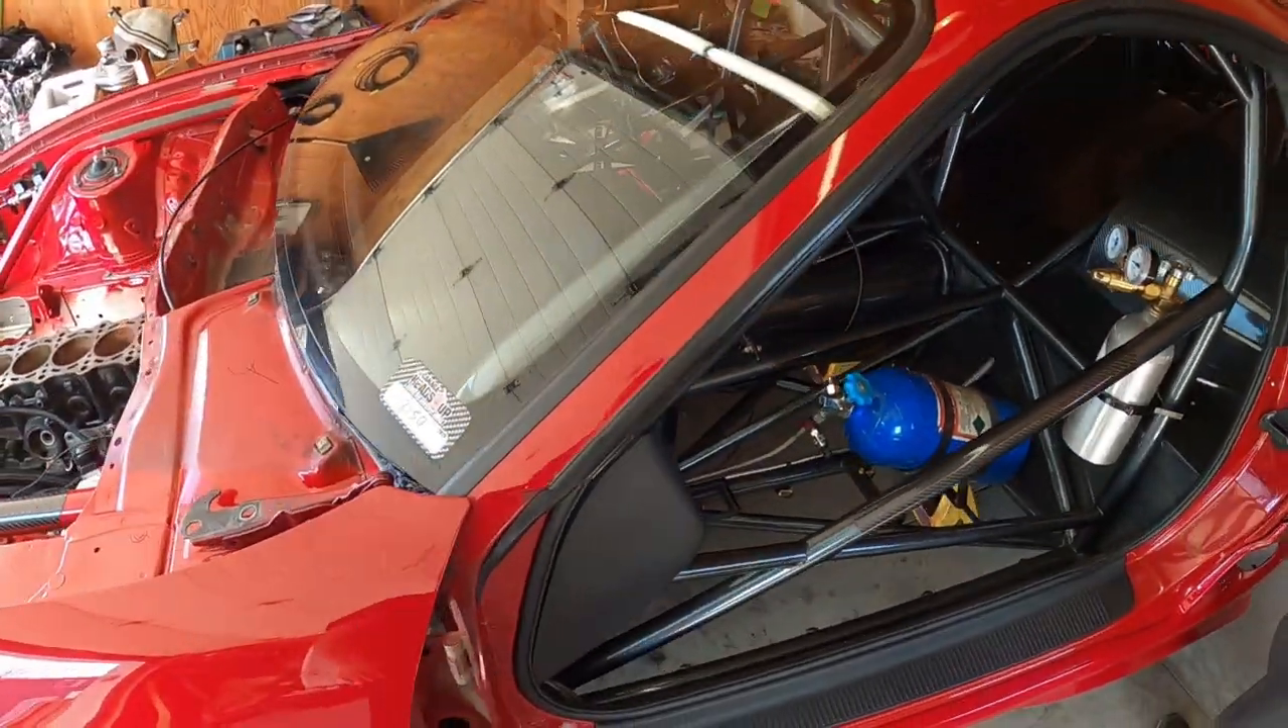So the windshield is in we did the same process cleaned it all up.